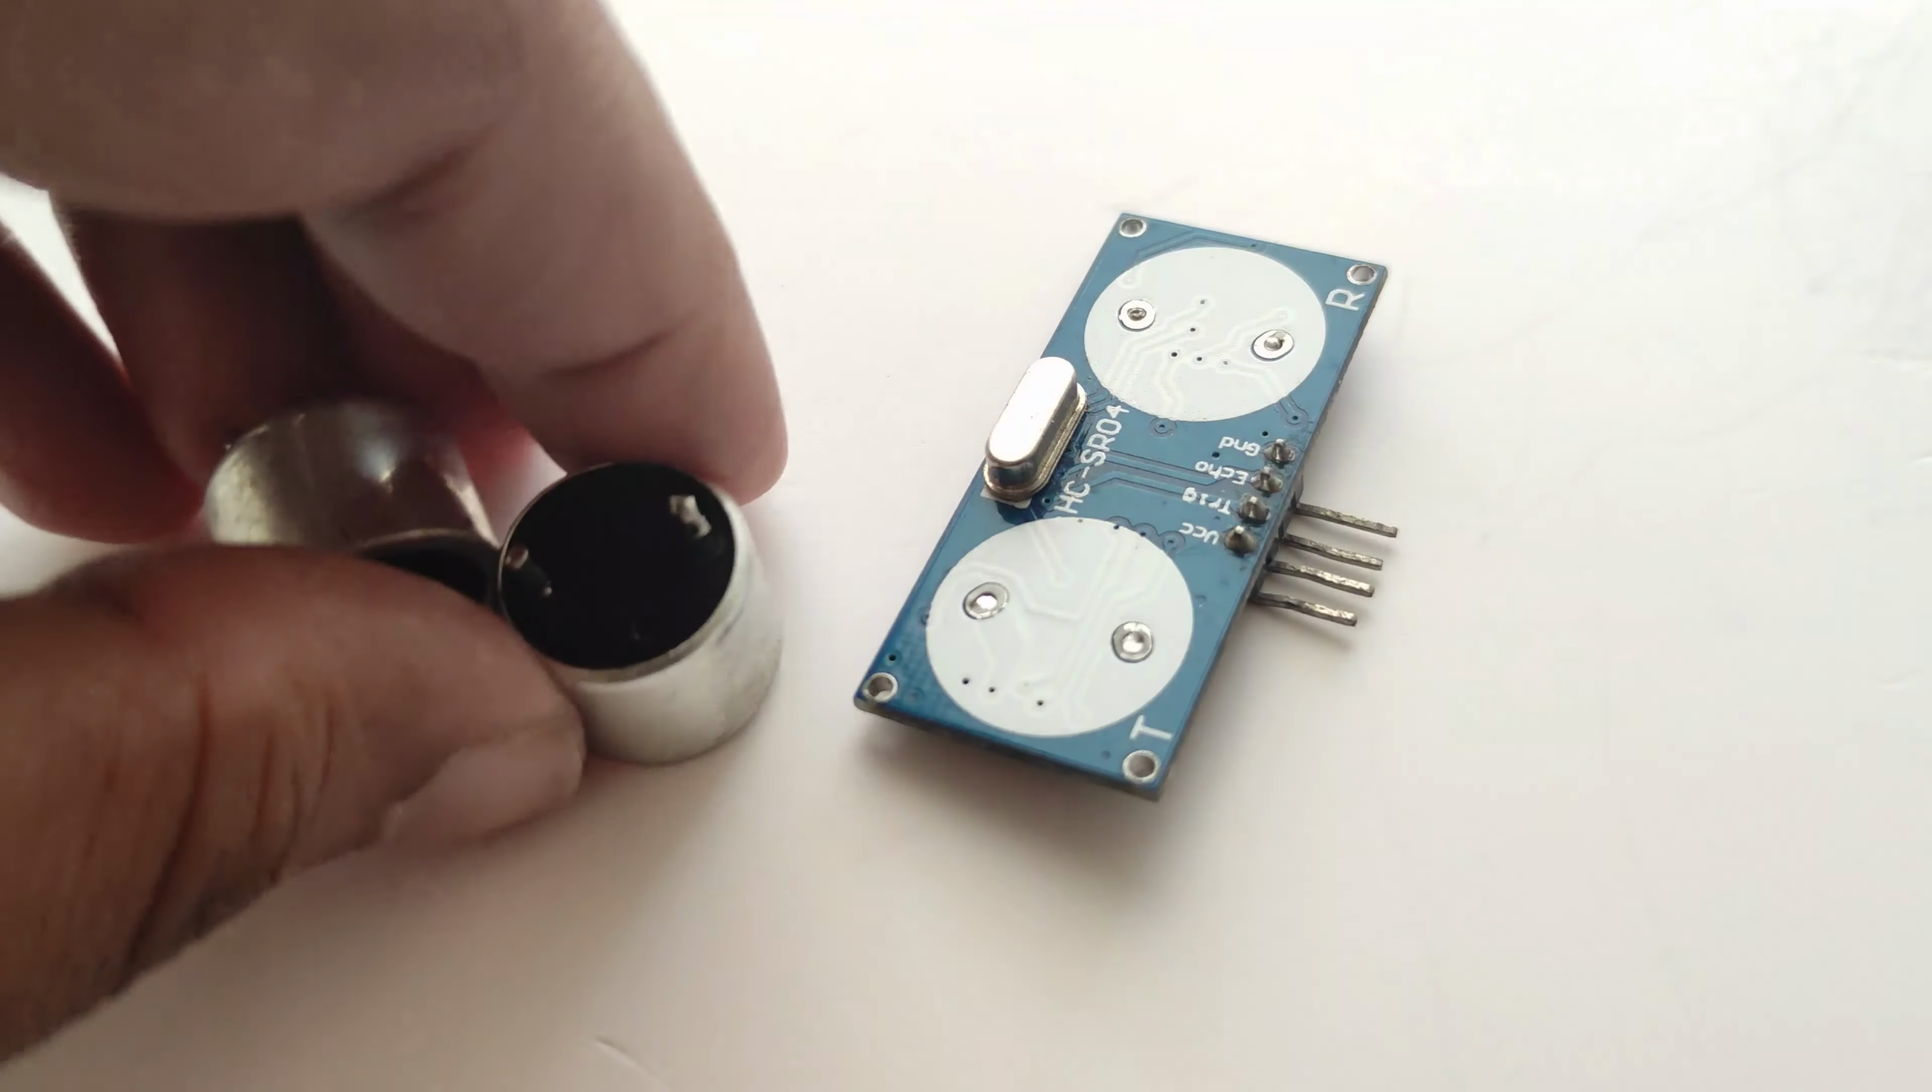I have removed both the sensors from the PCB.